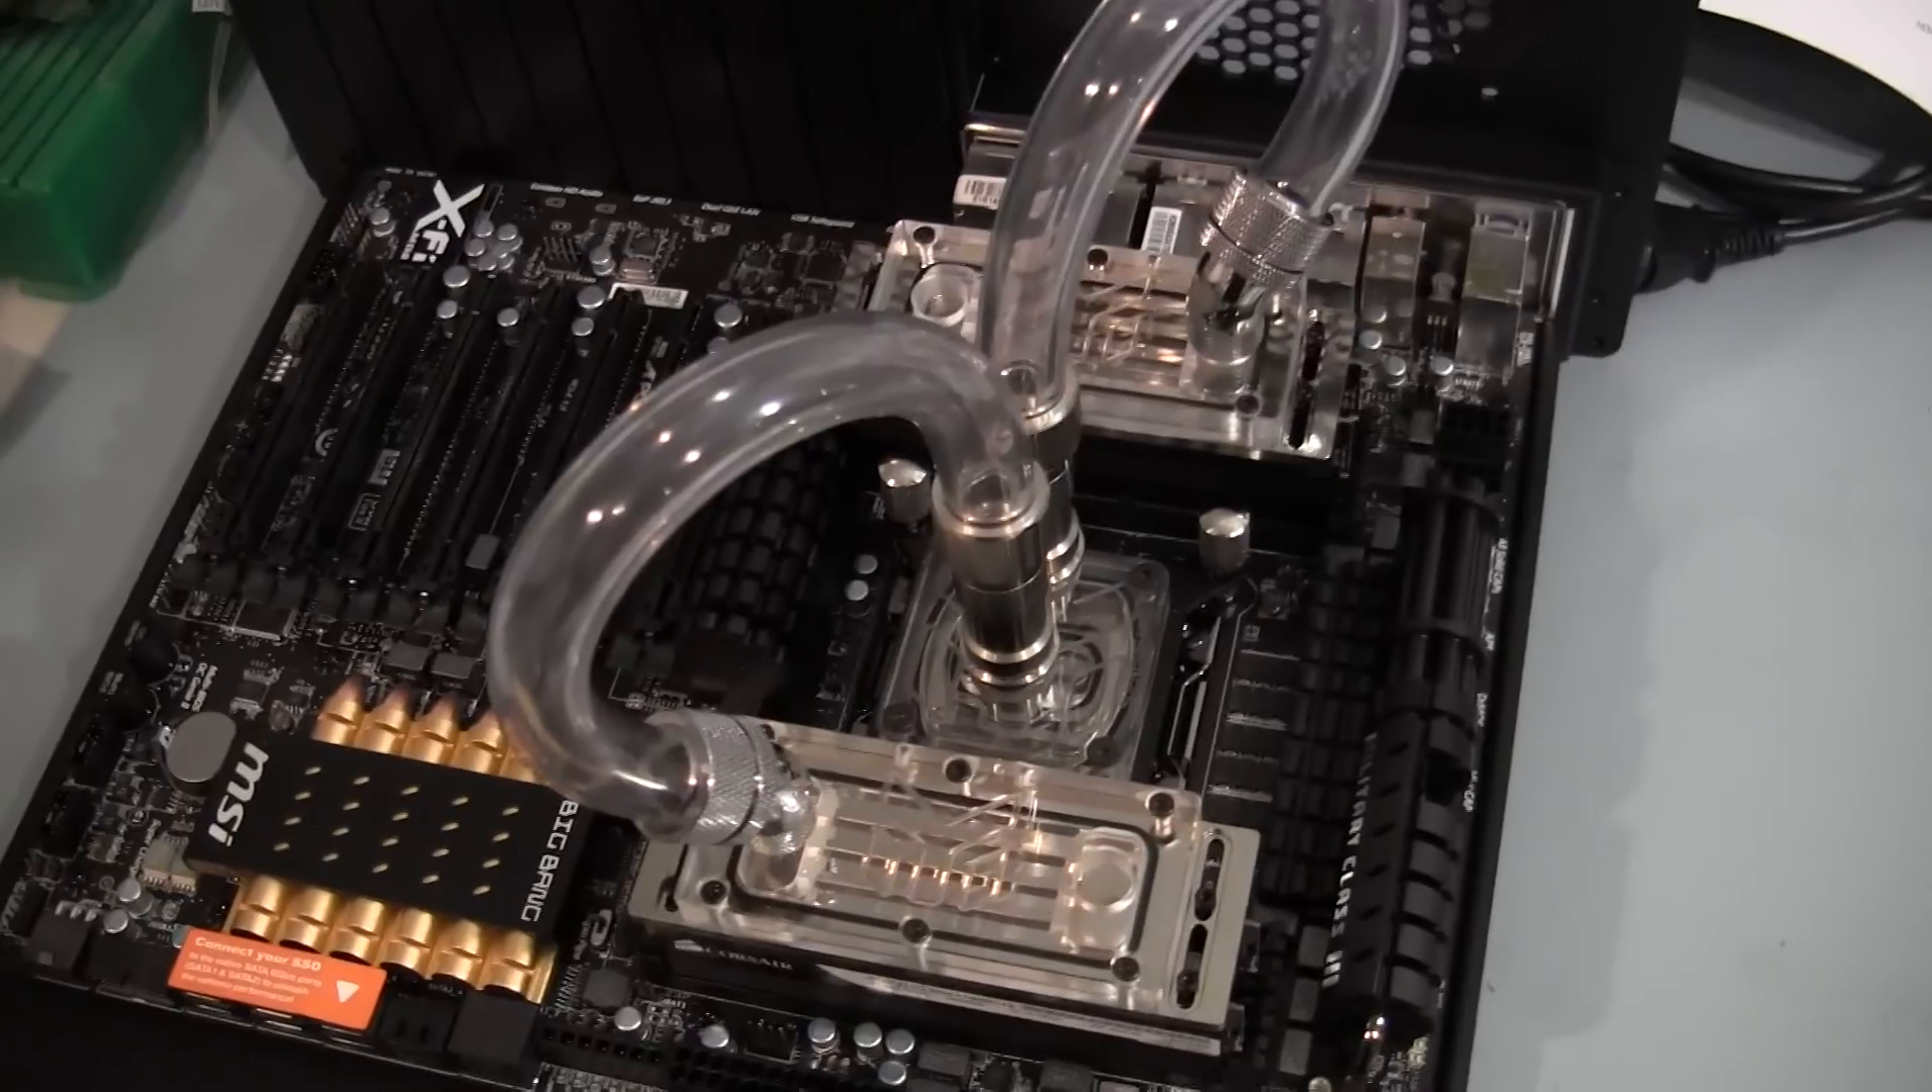Got the motherboard outfitted with the RAM blocks and connected up to tubing.